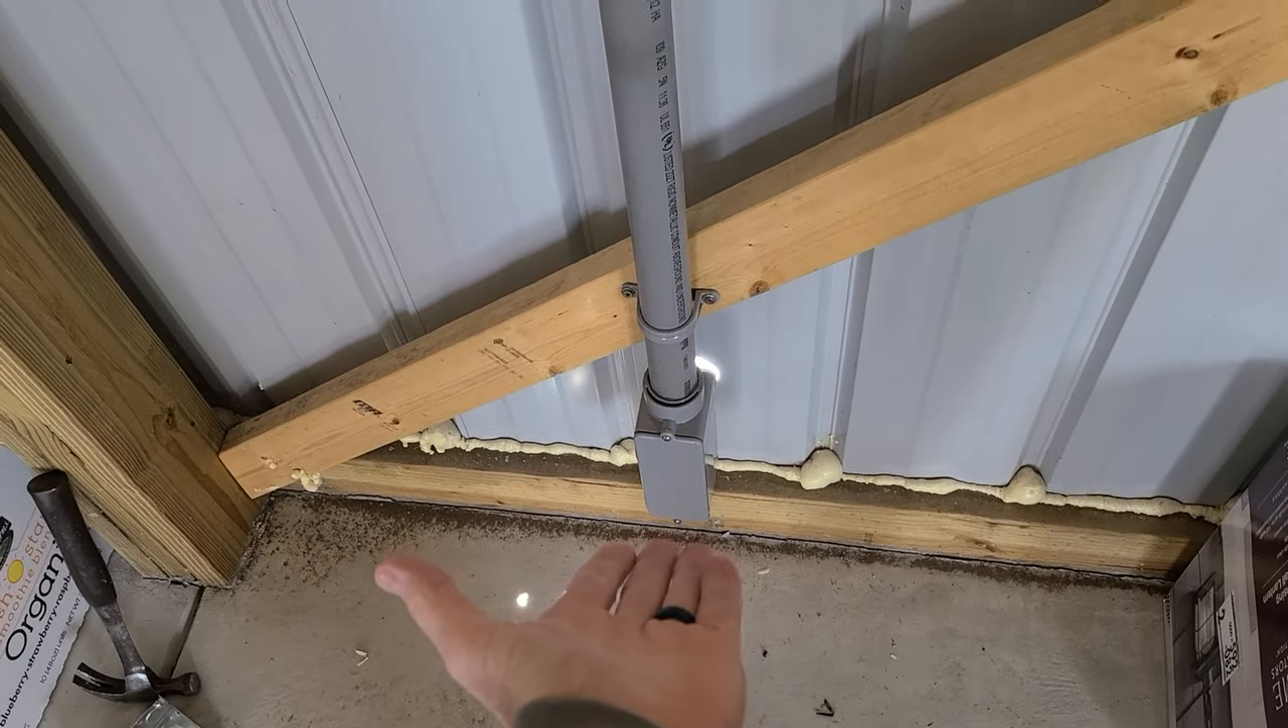Looking good. No wires sticking out. The LB box cover is on.